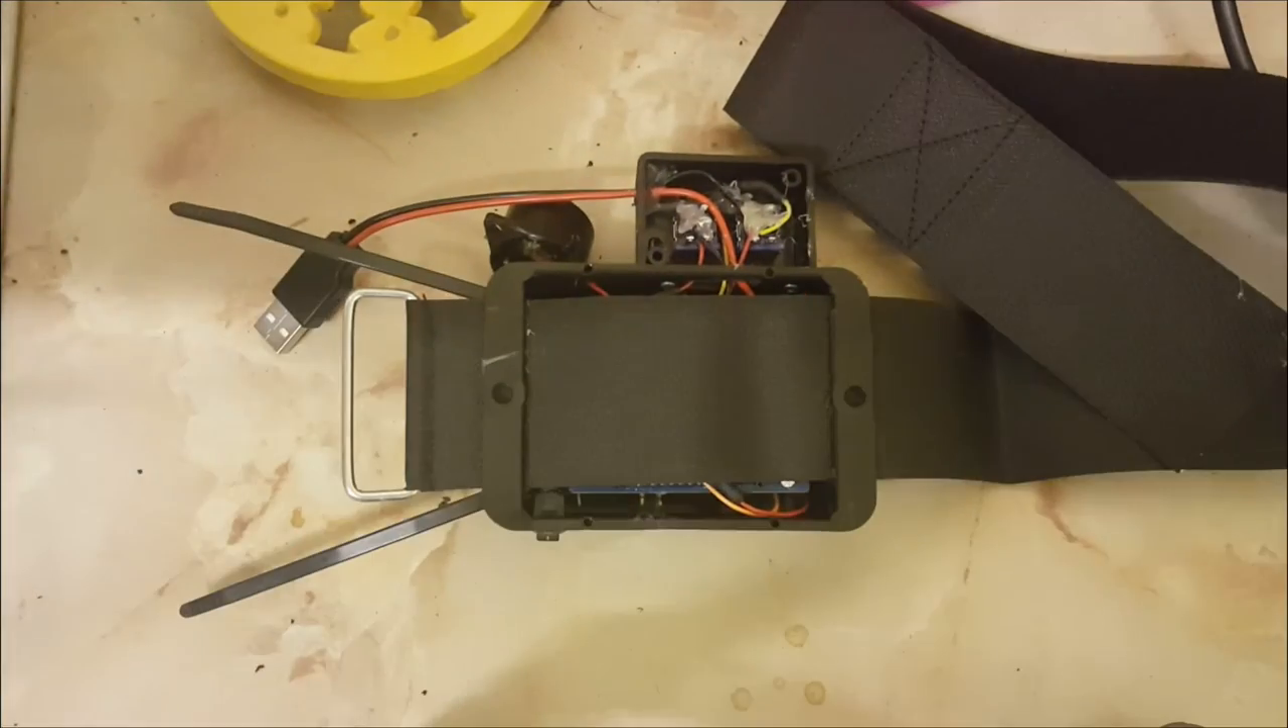Now it's time to try and slide the strap on. And there we go now the strap is attached.